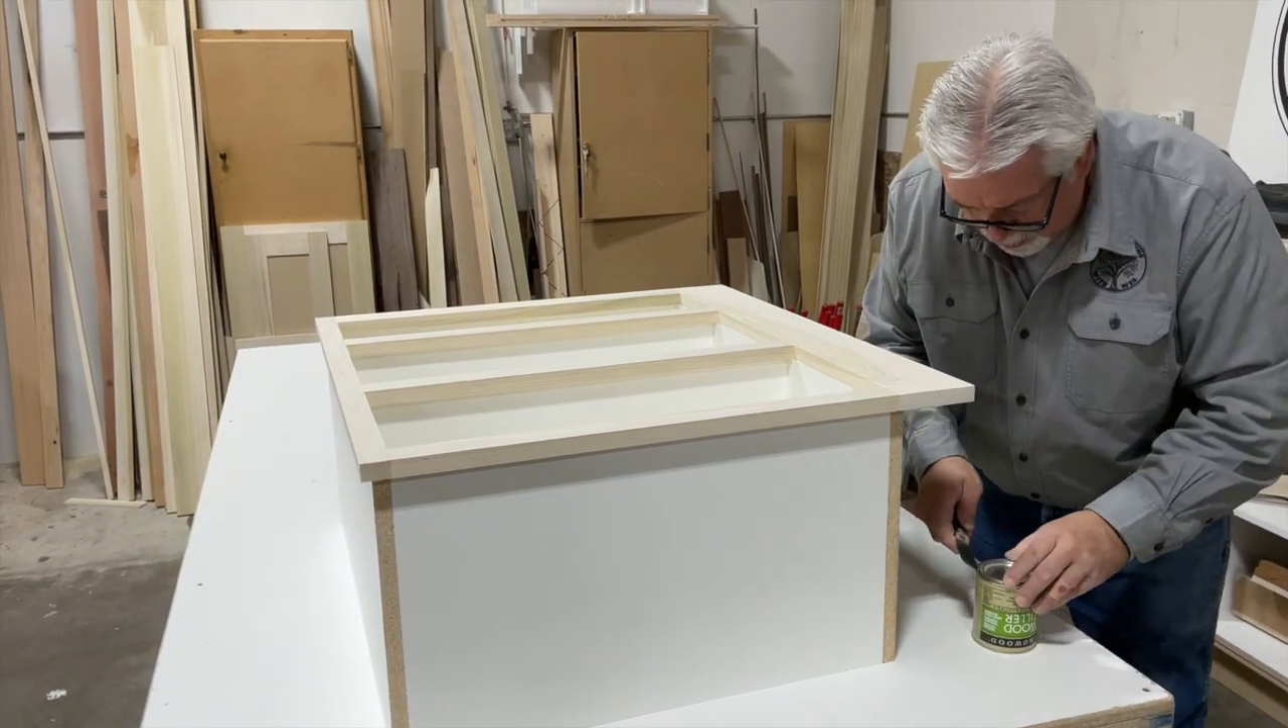There your face frame is nailed on.